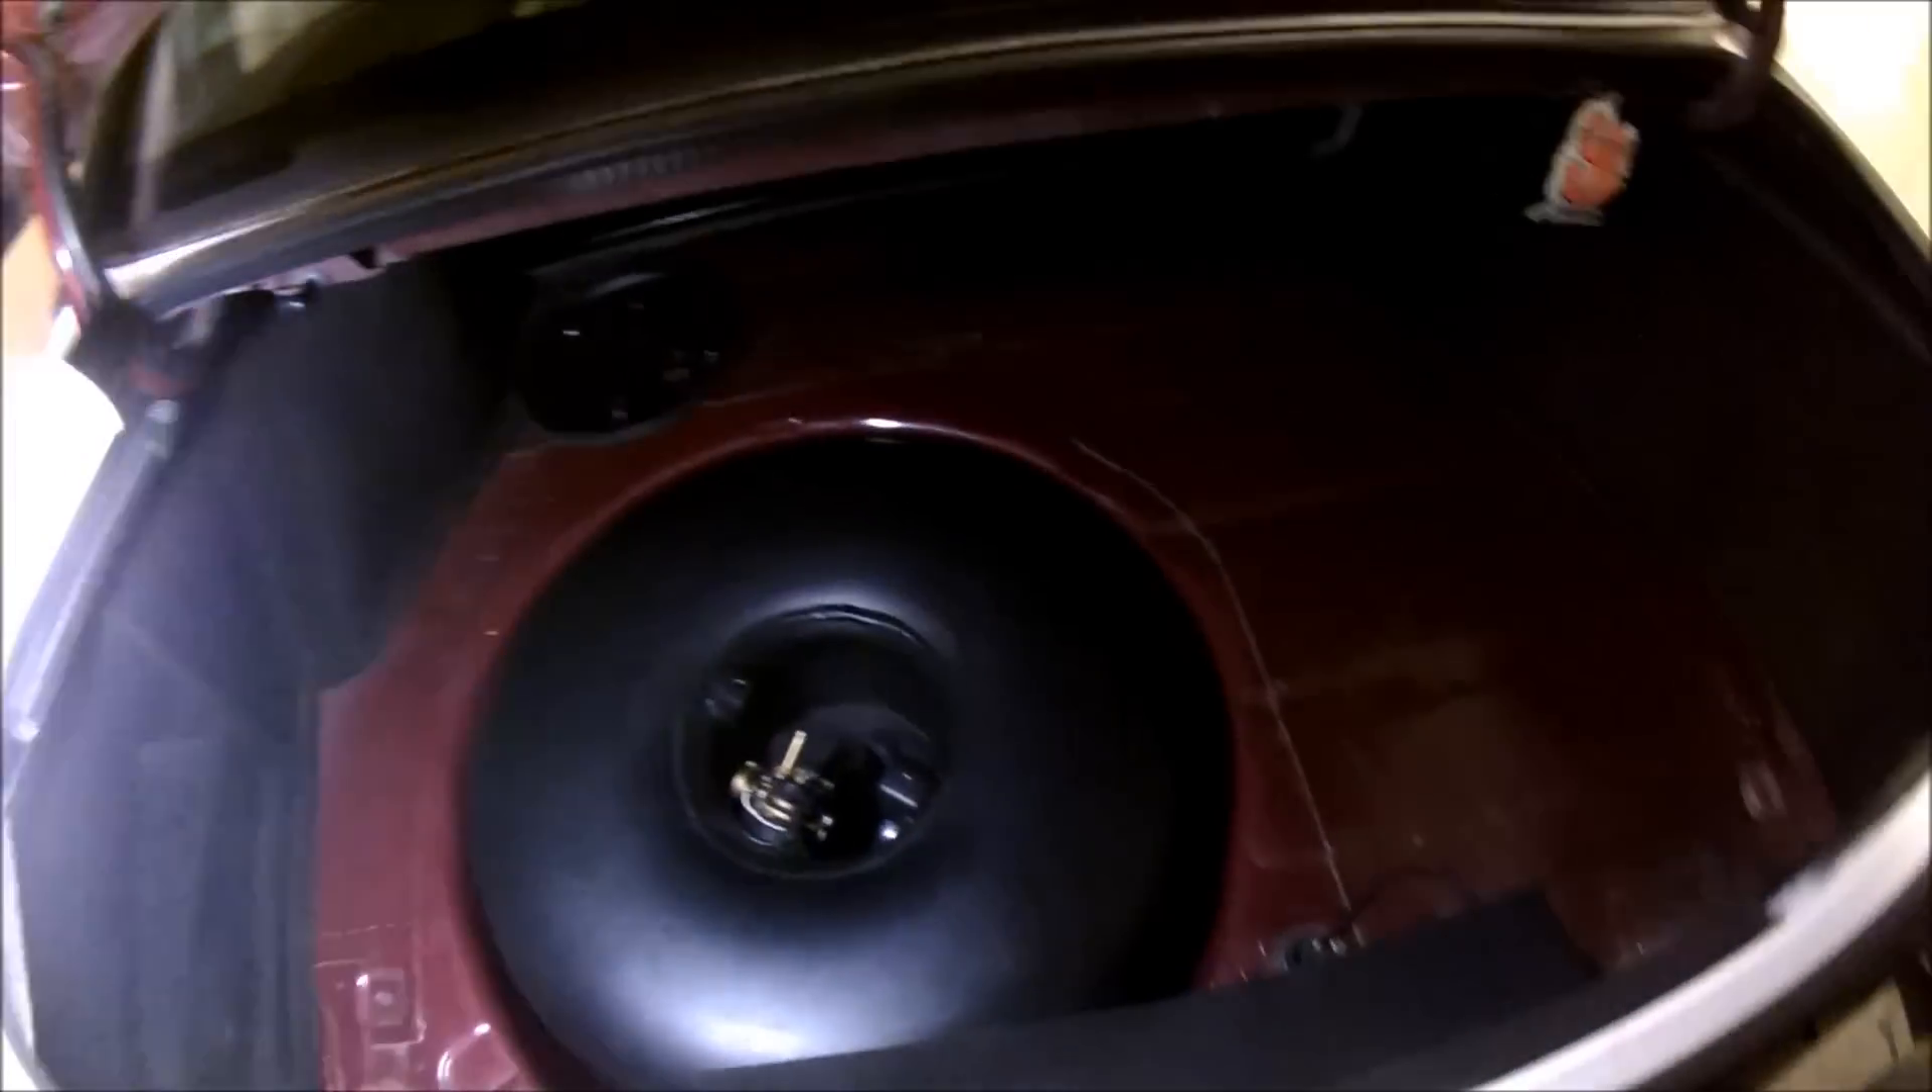Dzisiaj też już udało mi się włożyć butlę gazową.